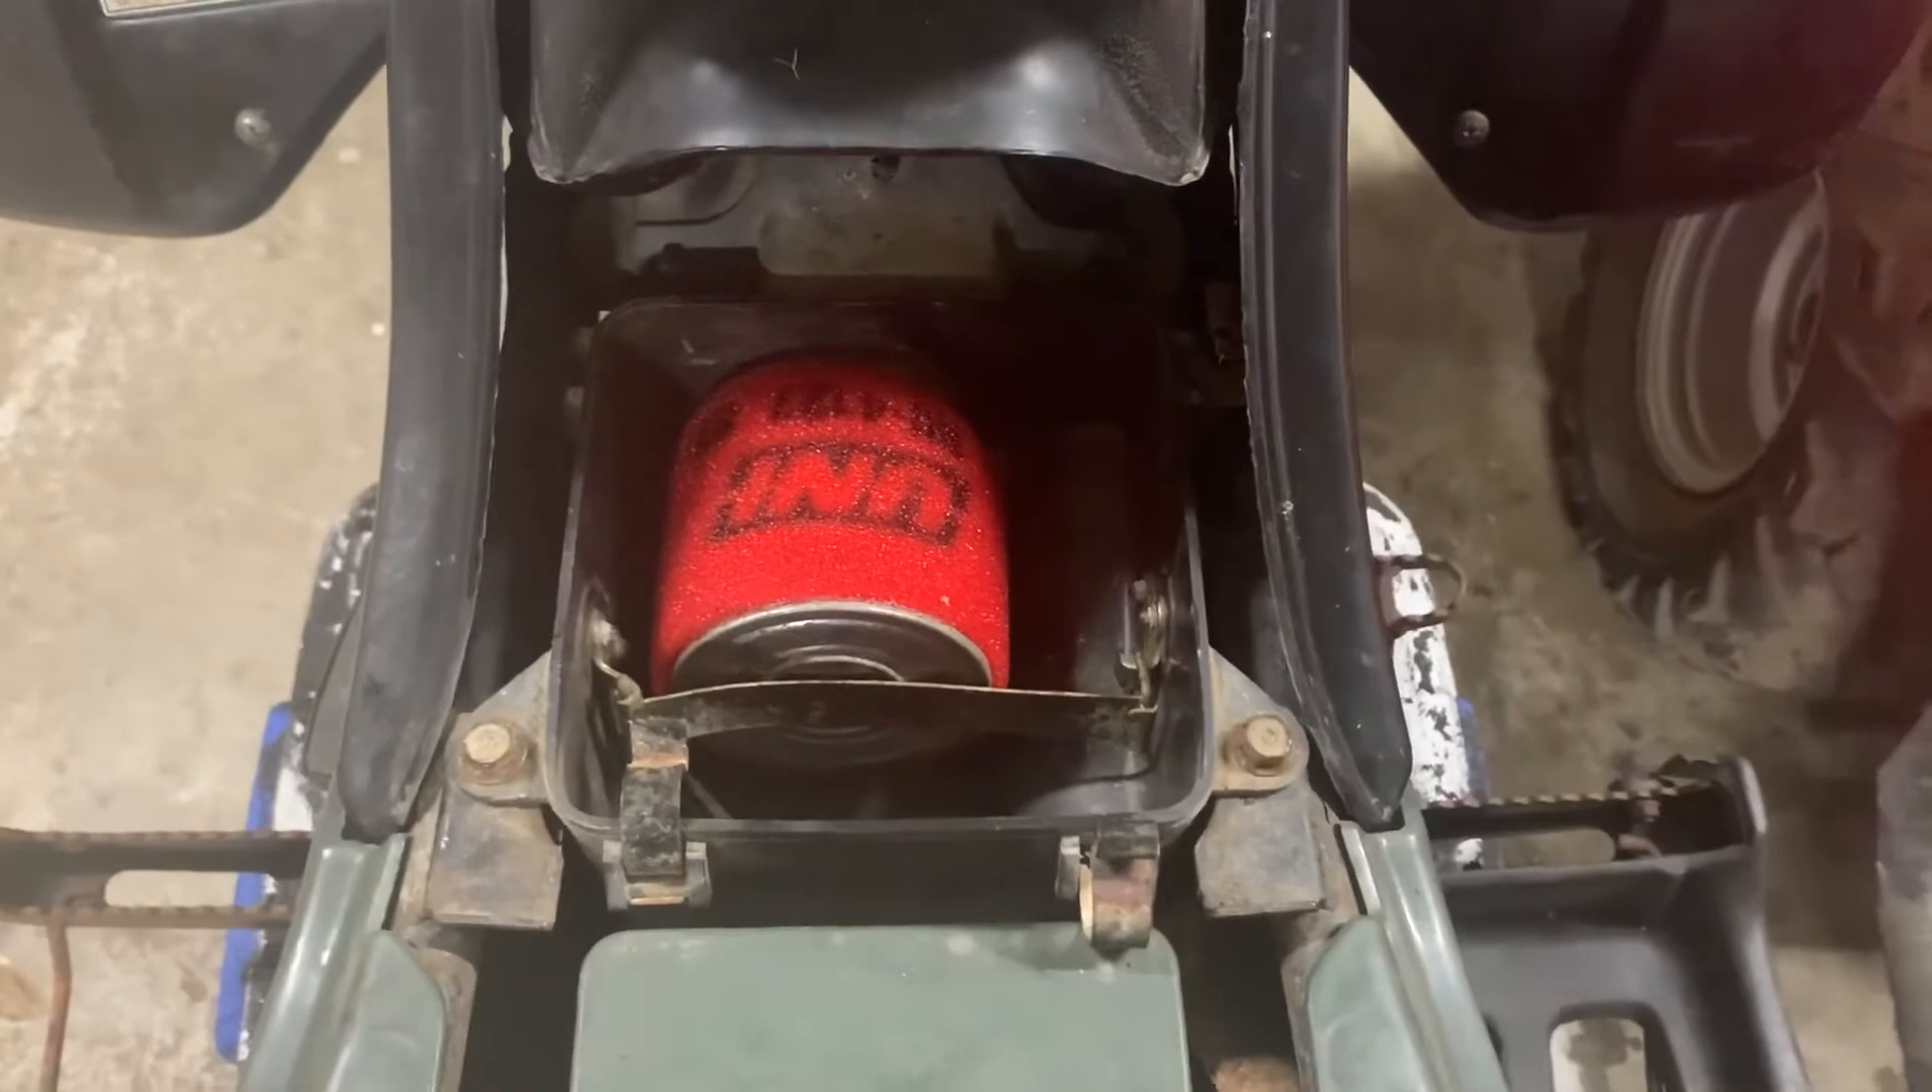We got our filter all installed.